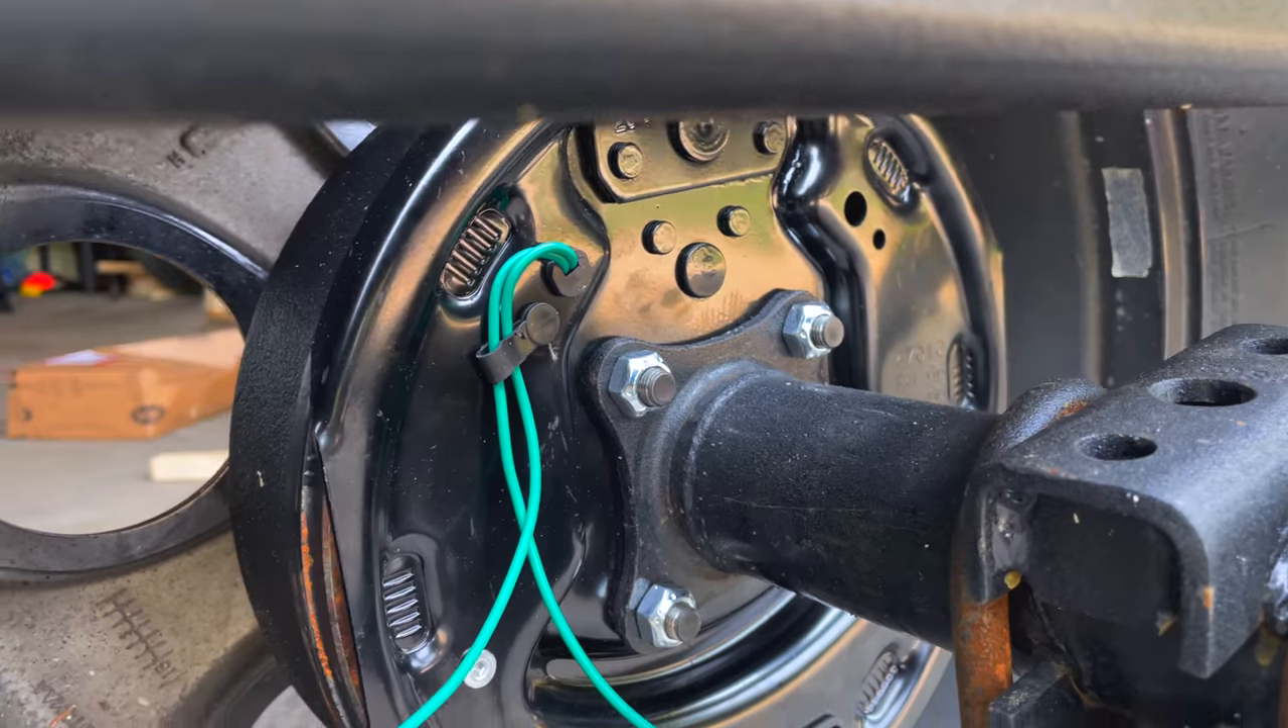And the electric brake assembly is now assembled there'll be two green wires running from the brakes that now need to be installed into the back of your truck.